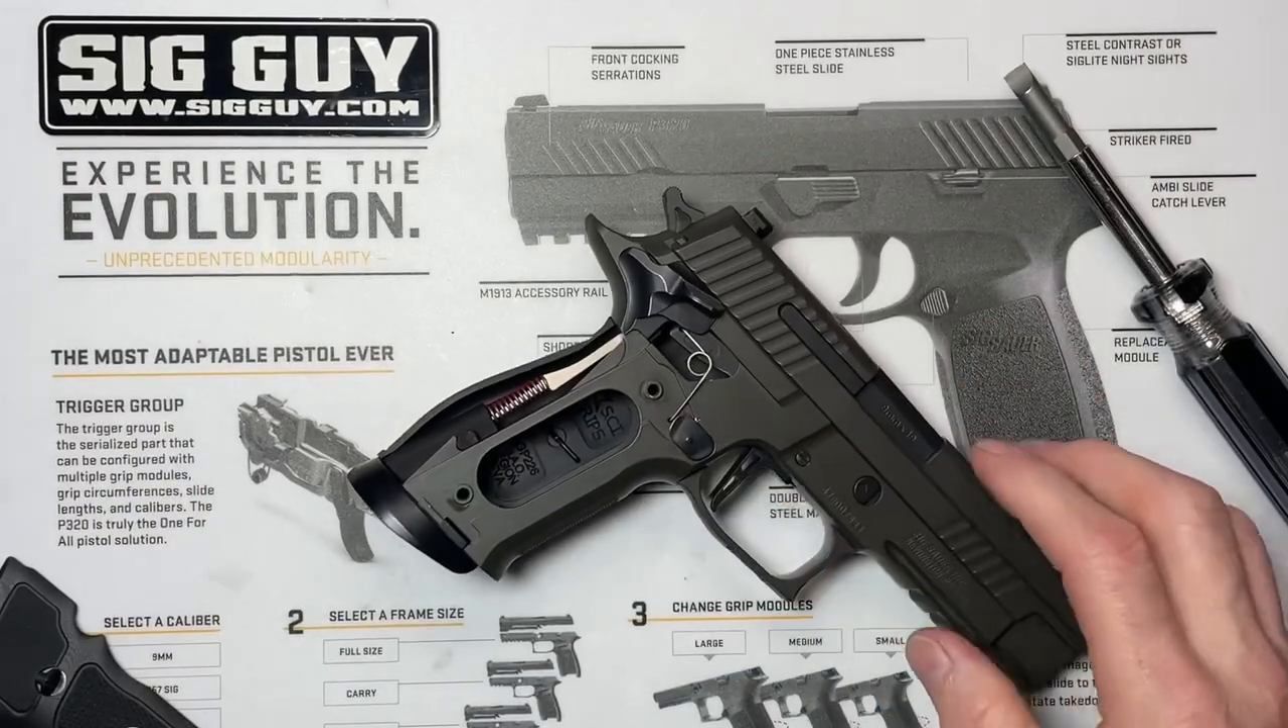The only thing that we have left is to reinstall our grip panel.